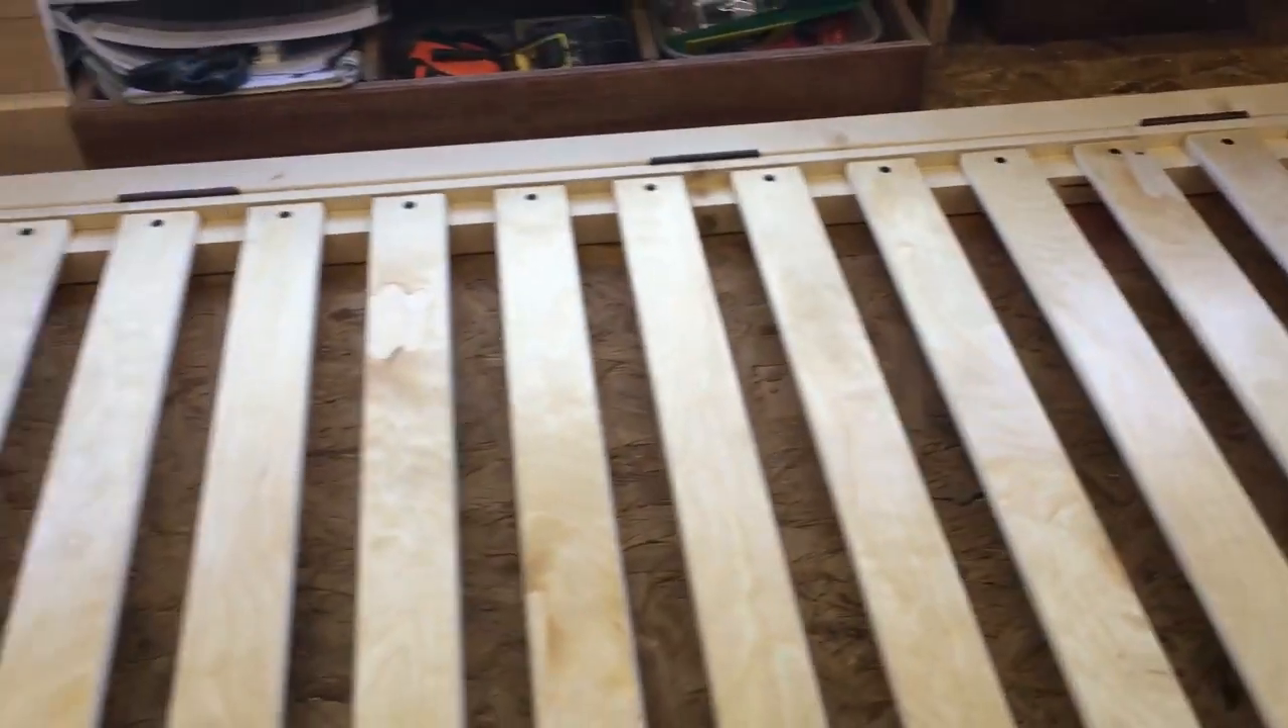That's the seat portion of the bench all made all the slats all screwed in position we've got those hinges on that back rail.